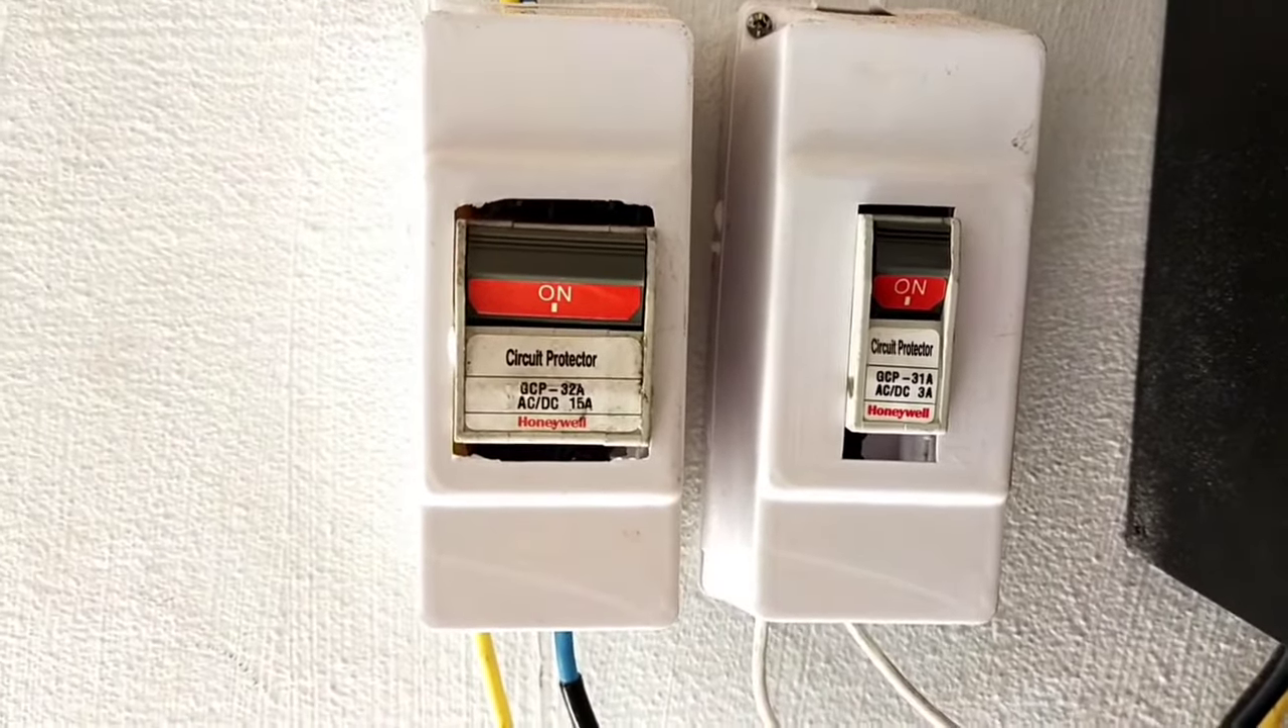اور یہ دو بریکر میں نے انسٹال کر دیا۔